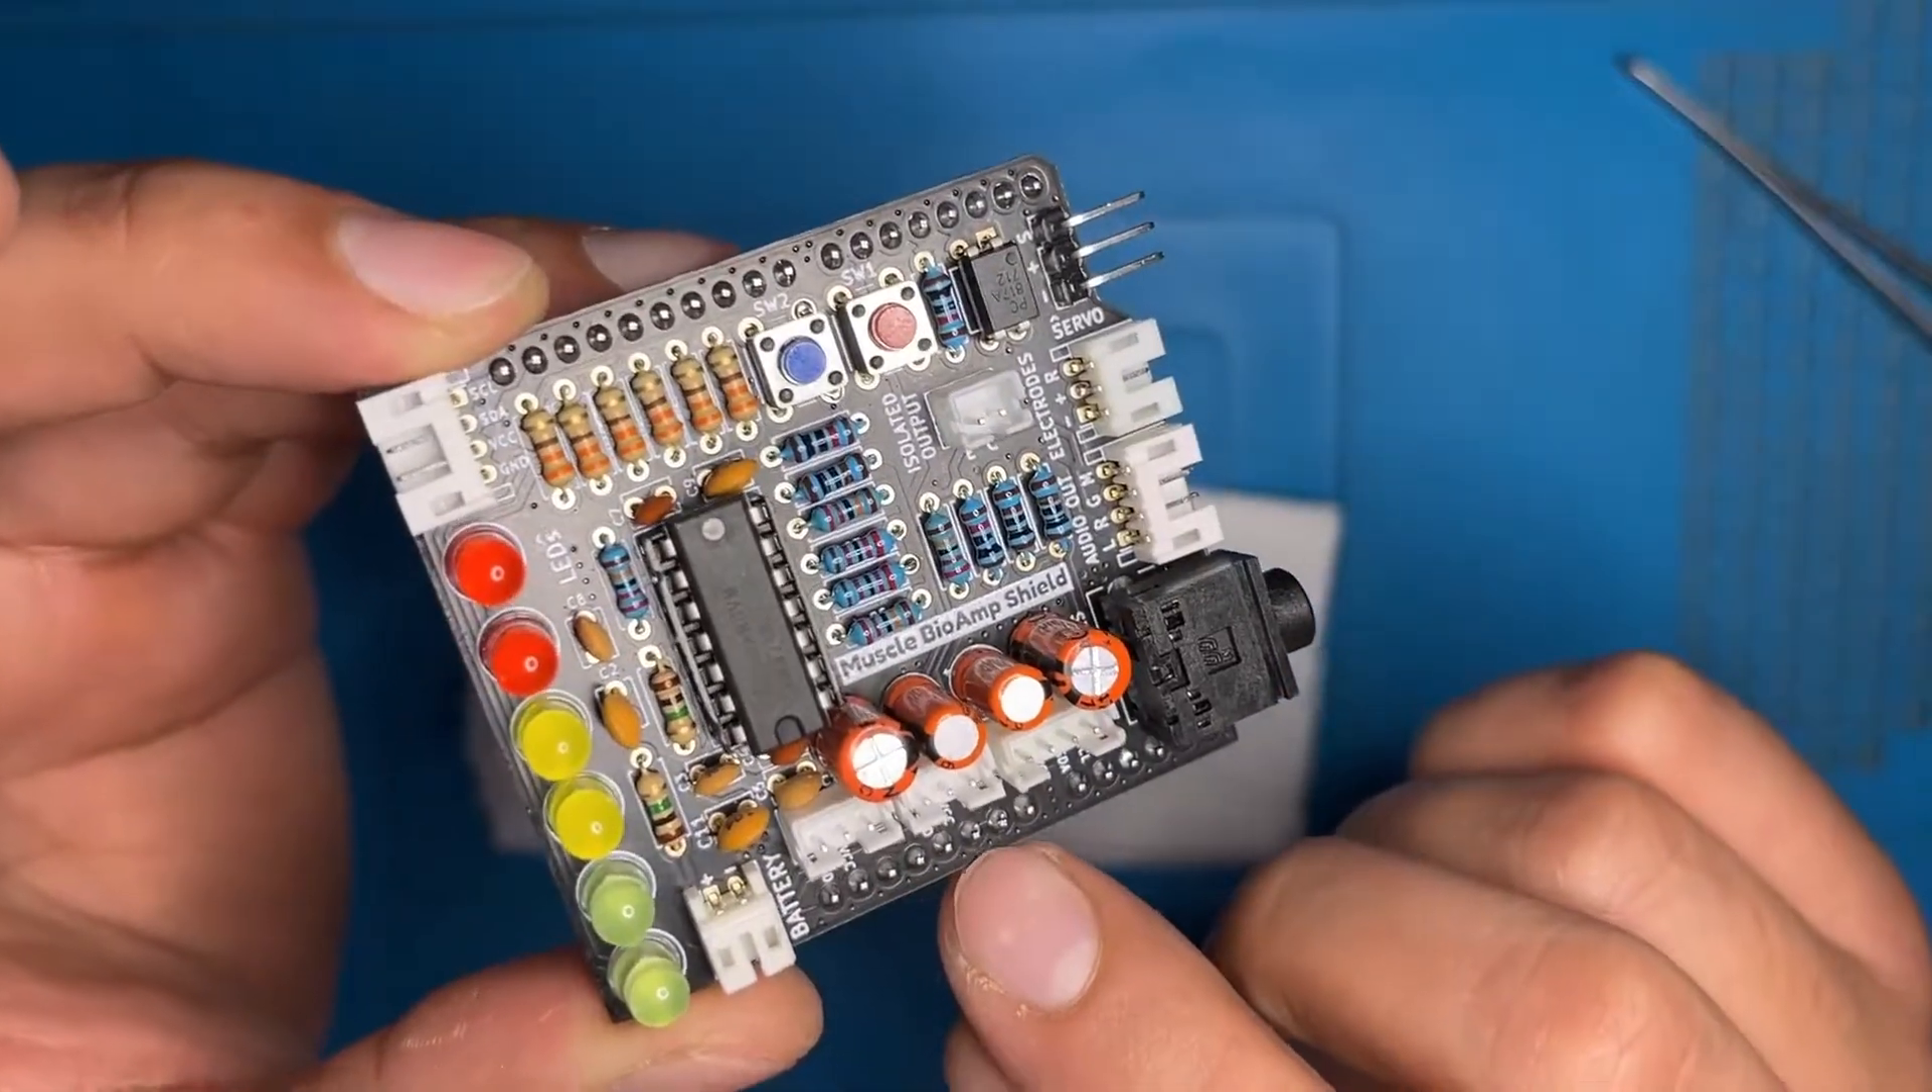Now we have successfully completed our task of assembling the shield.